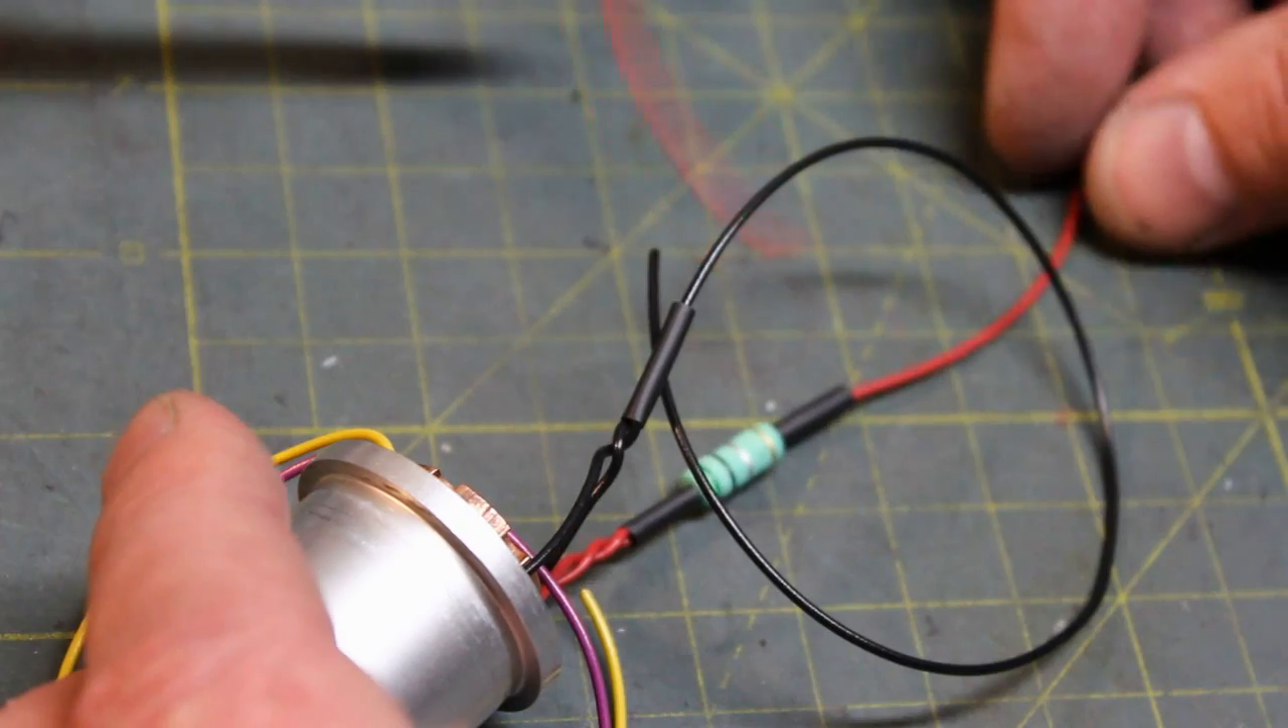As you can see, I've got heat shrink on both sides of the resistor.